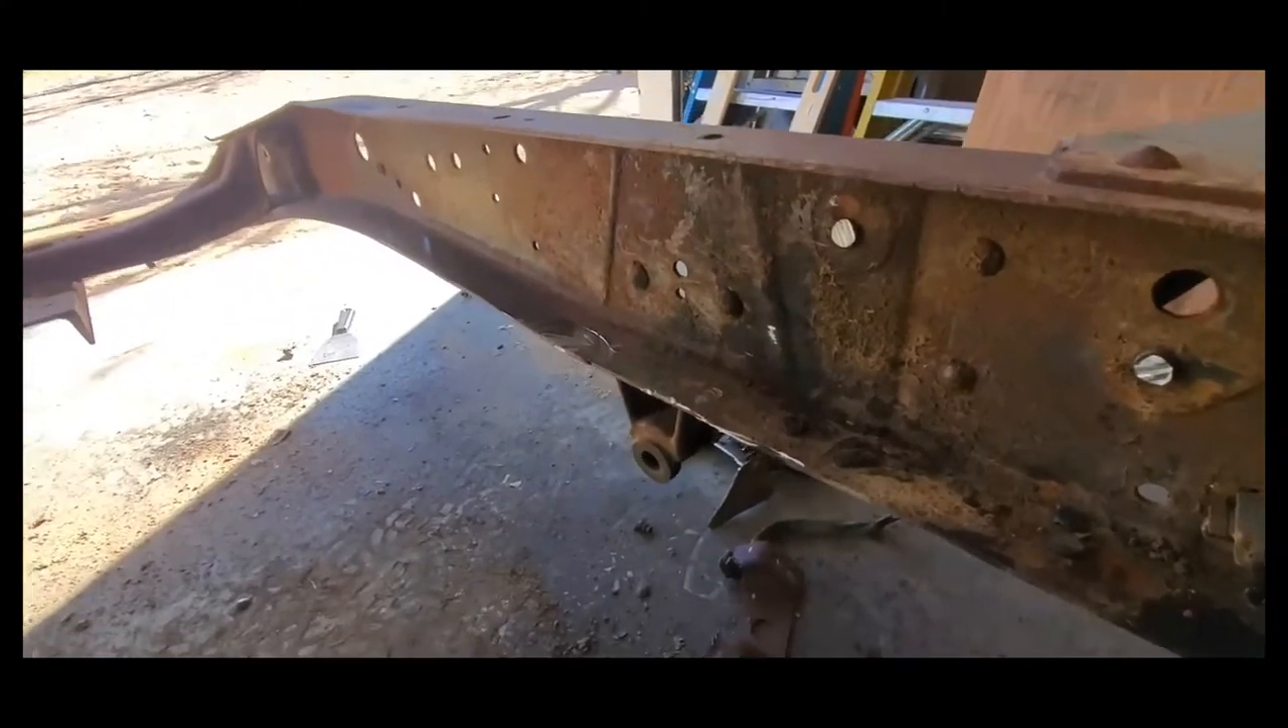Okay, so I have most of the components off of the passenger side or the right side of the truck frame, and I wanted to show a couple of things.